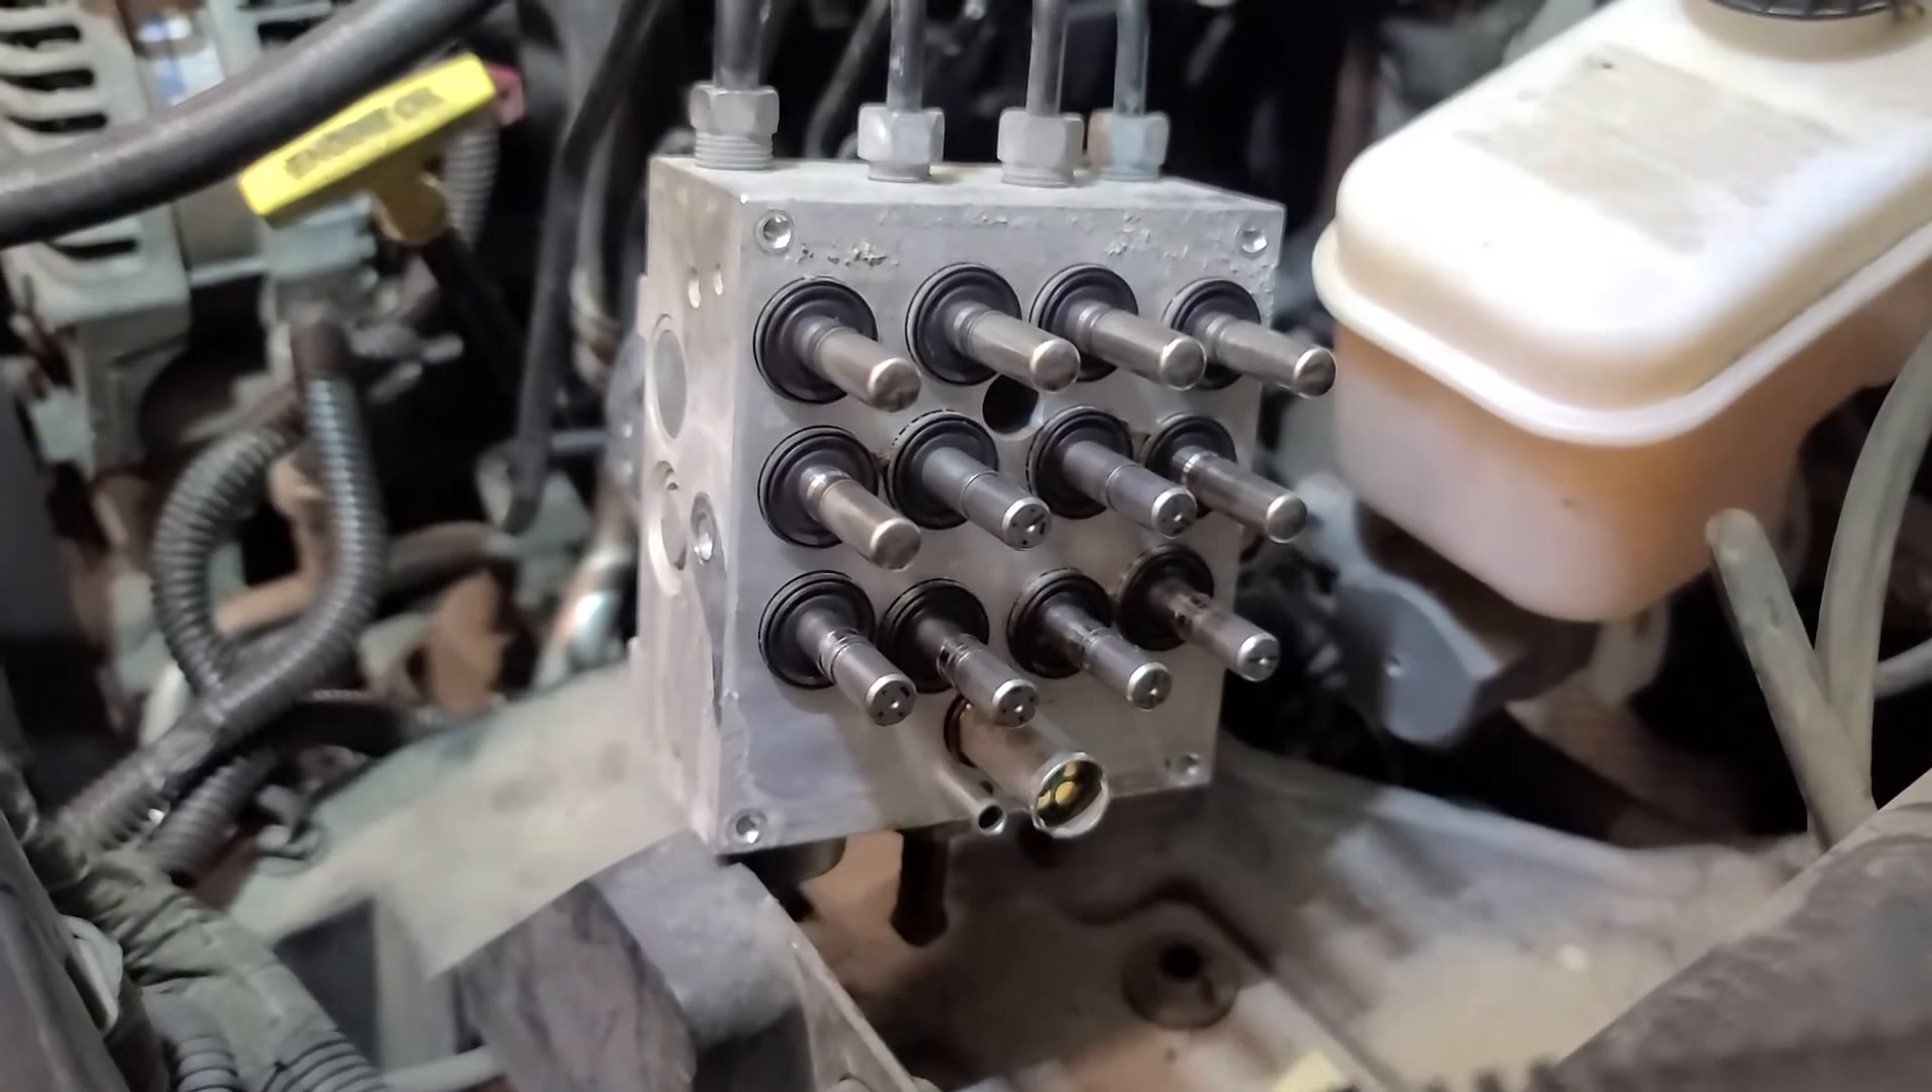So this is what it looks like with the old control unit off.